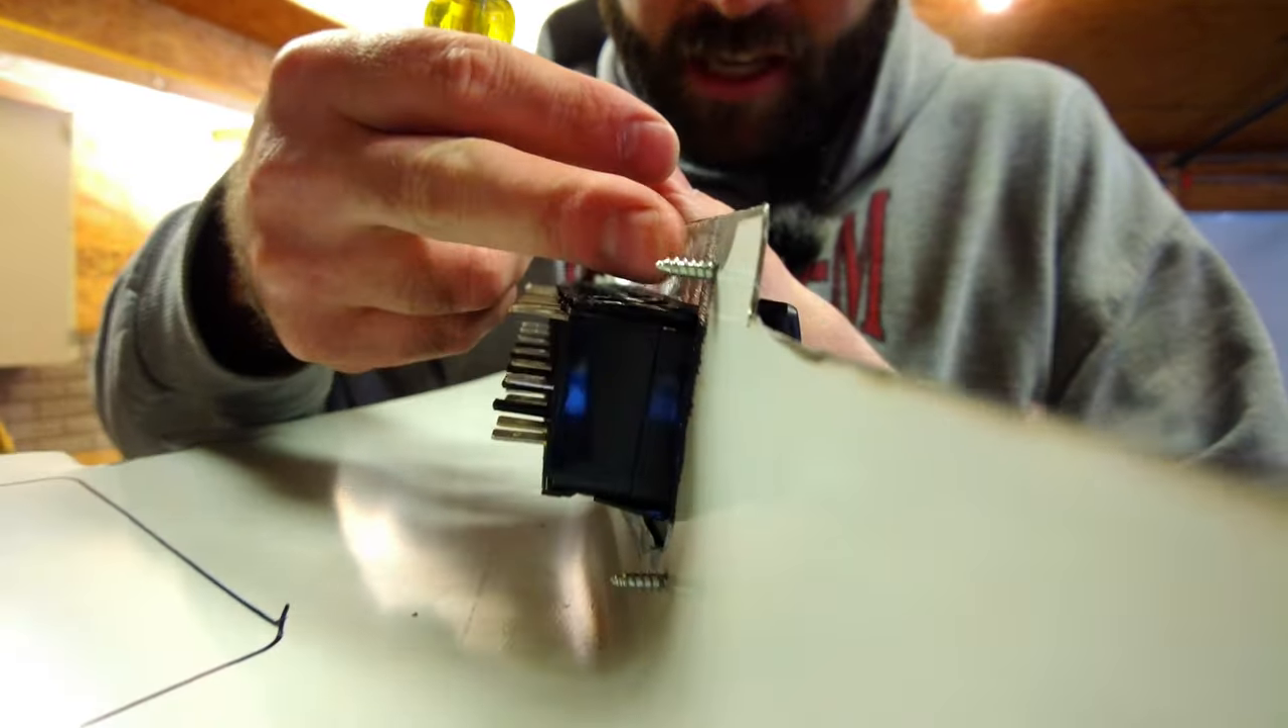So these nails or these screws stick through quite a bit.